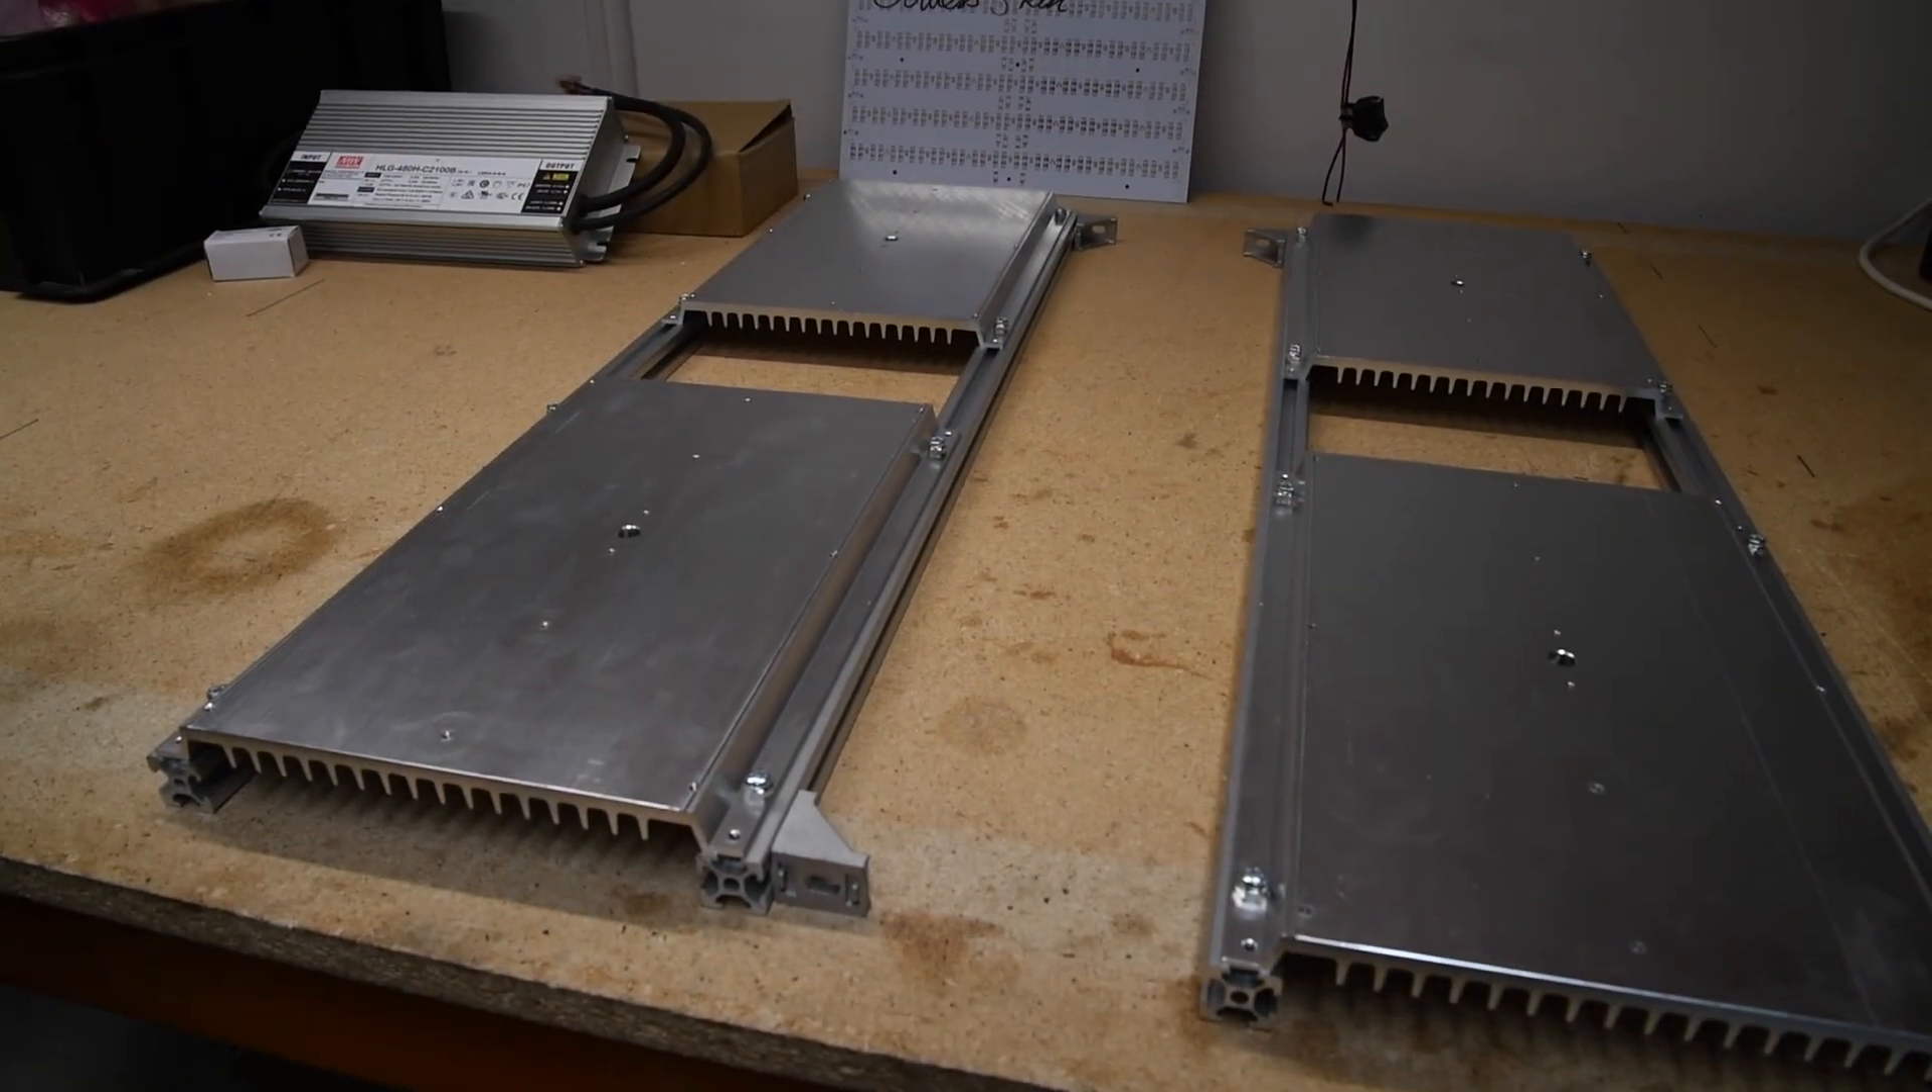So here we have the kit with the four heat sinks and rail completely mounted.